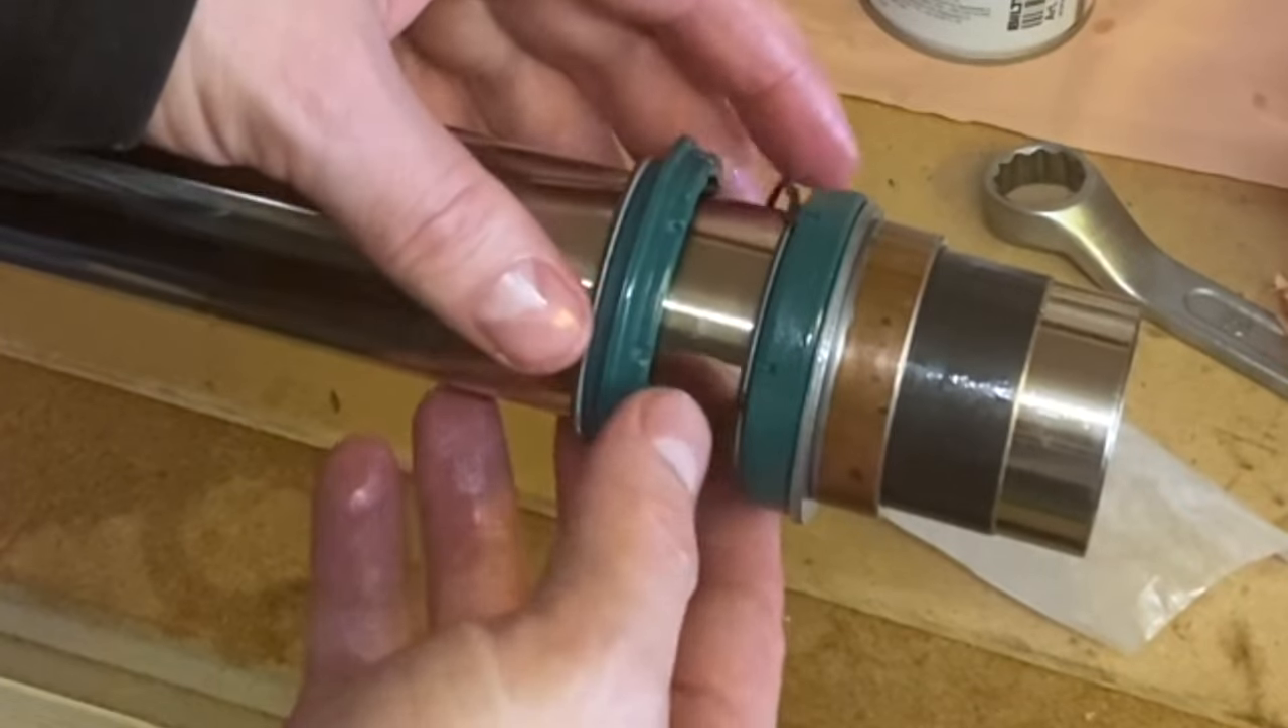So now we got our seals and everything put on the leg itself.